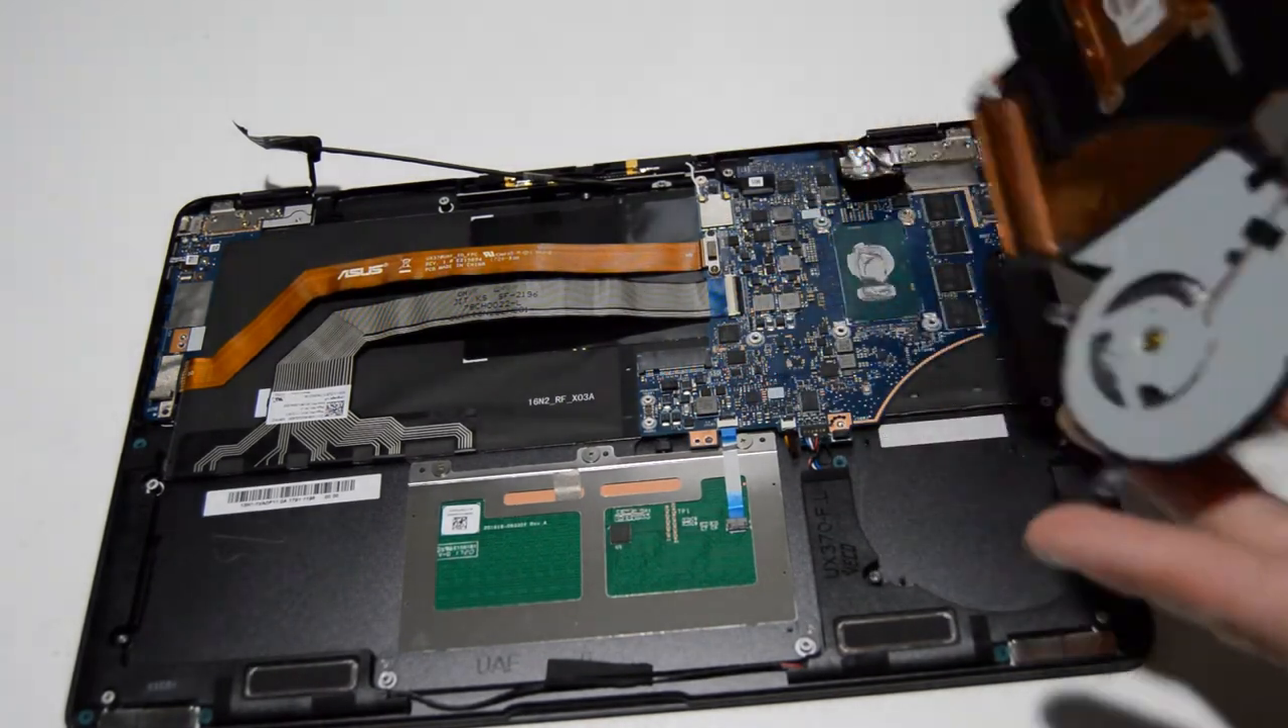So we got the fan and heat sink out.